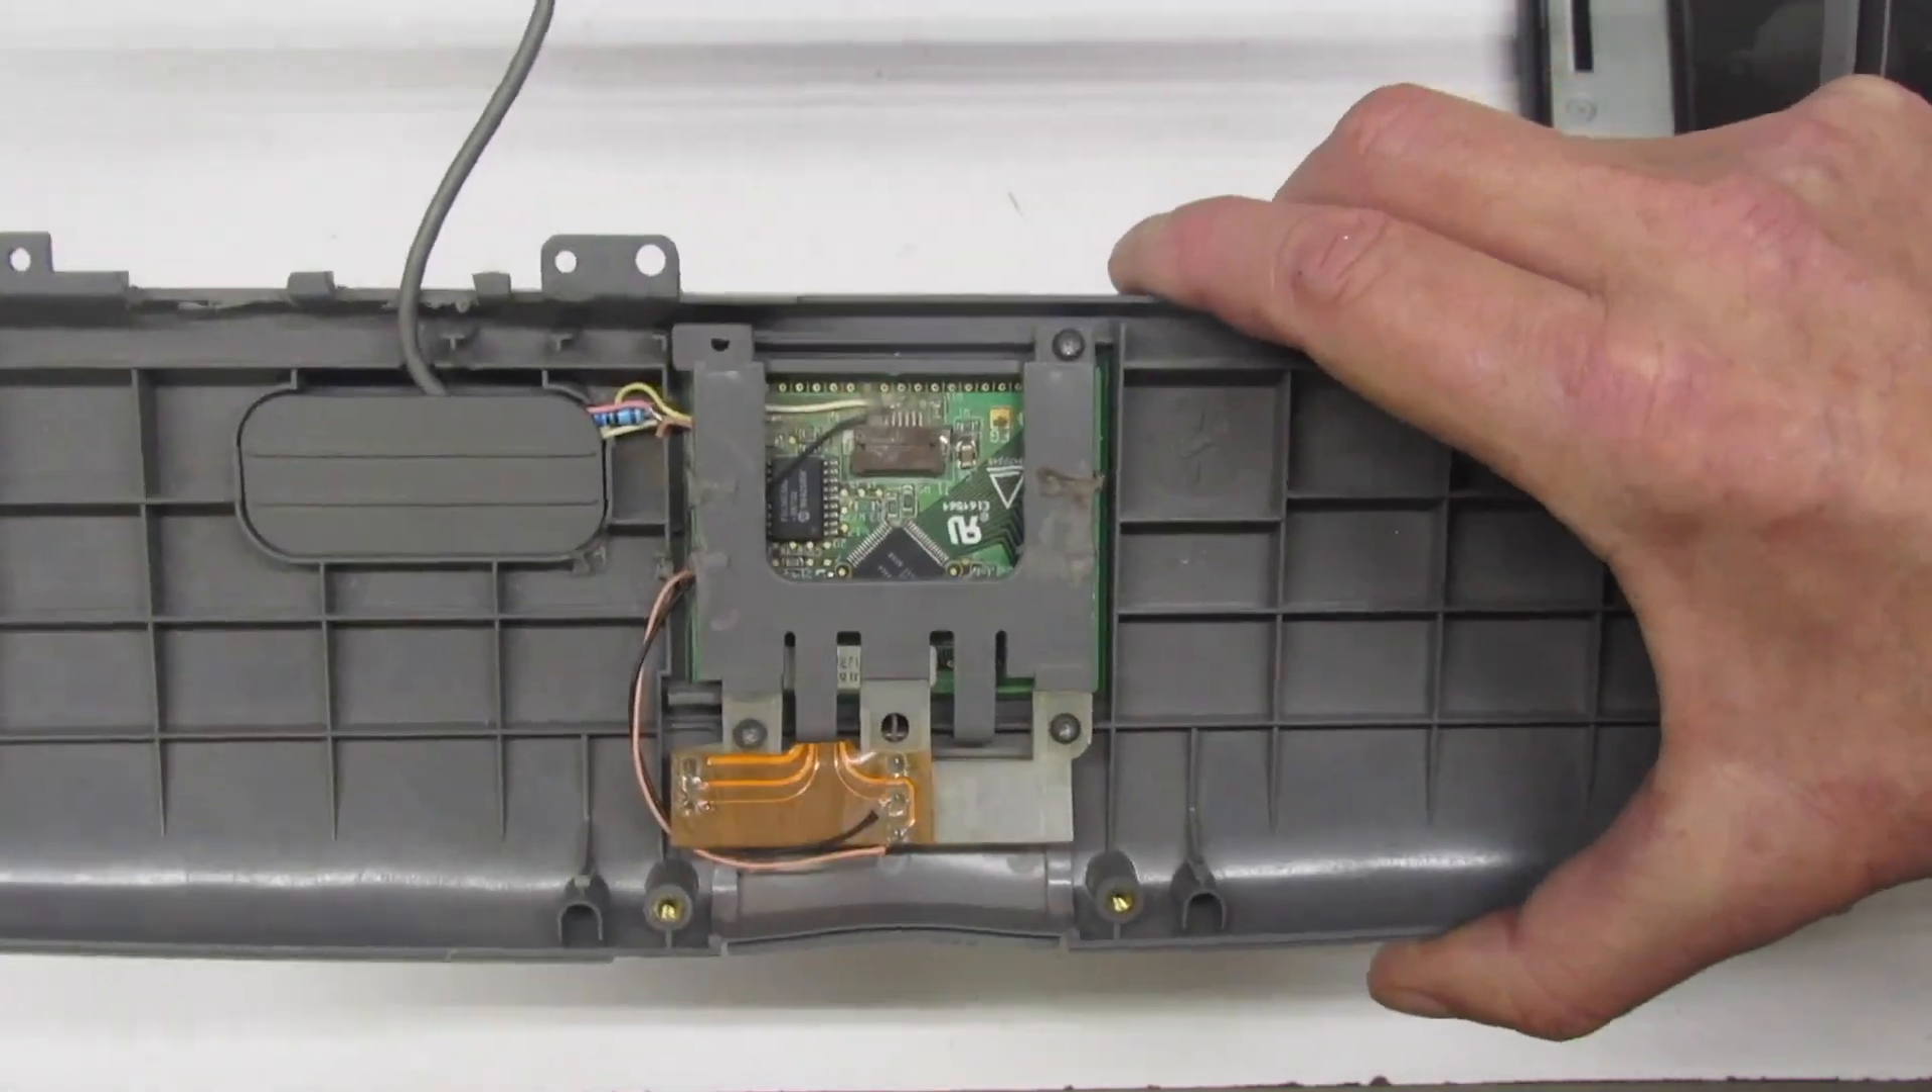Here is the trackpad ADB for the uh powerbook 520 I've got it installed.